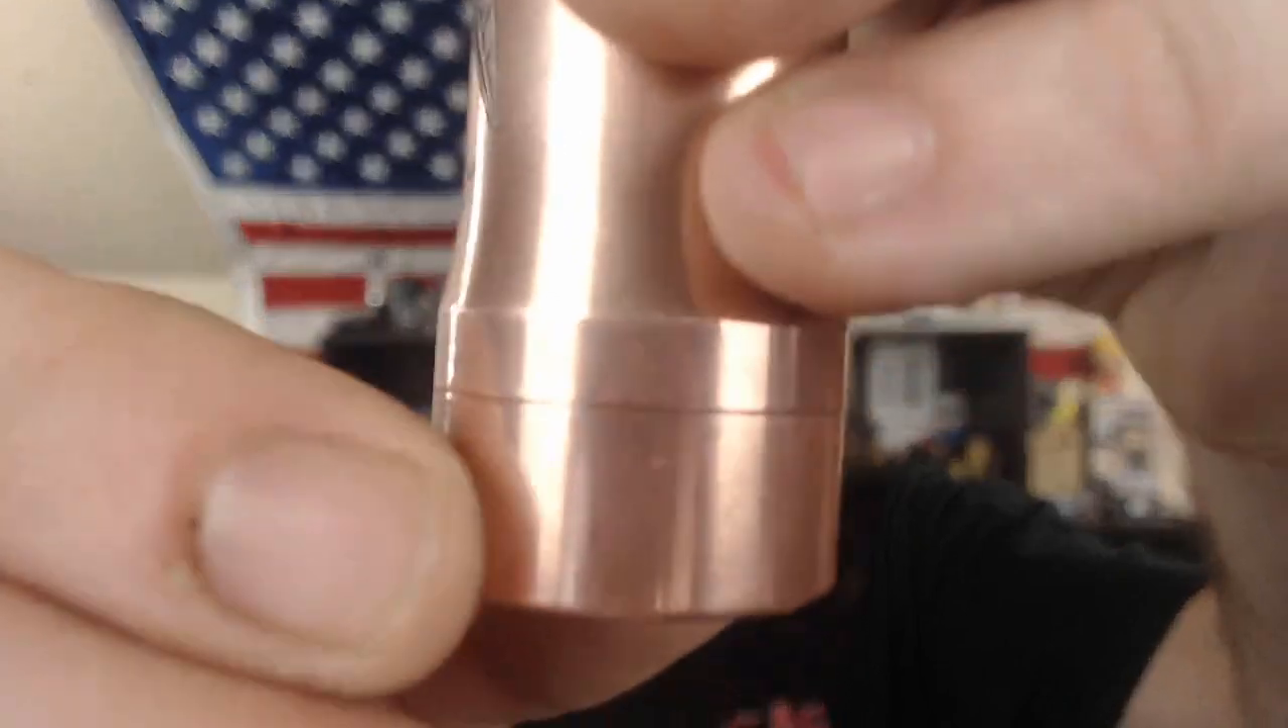I don't like the little gap that you can see right between the switch and the tube.